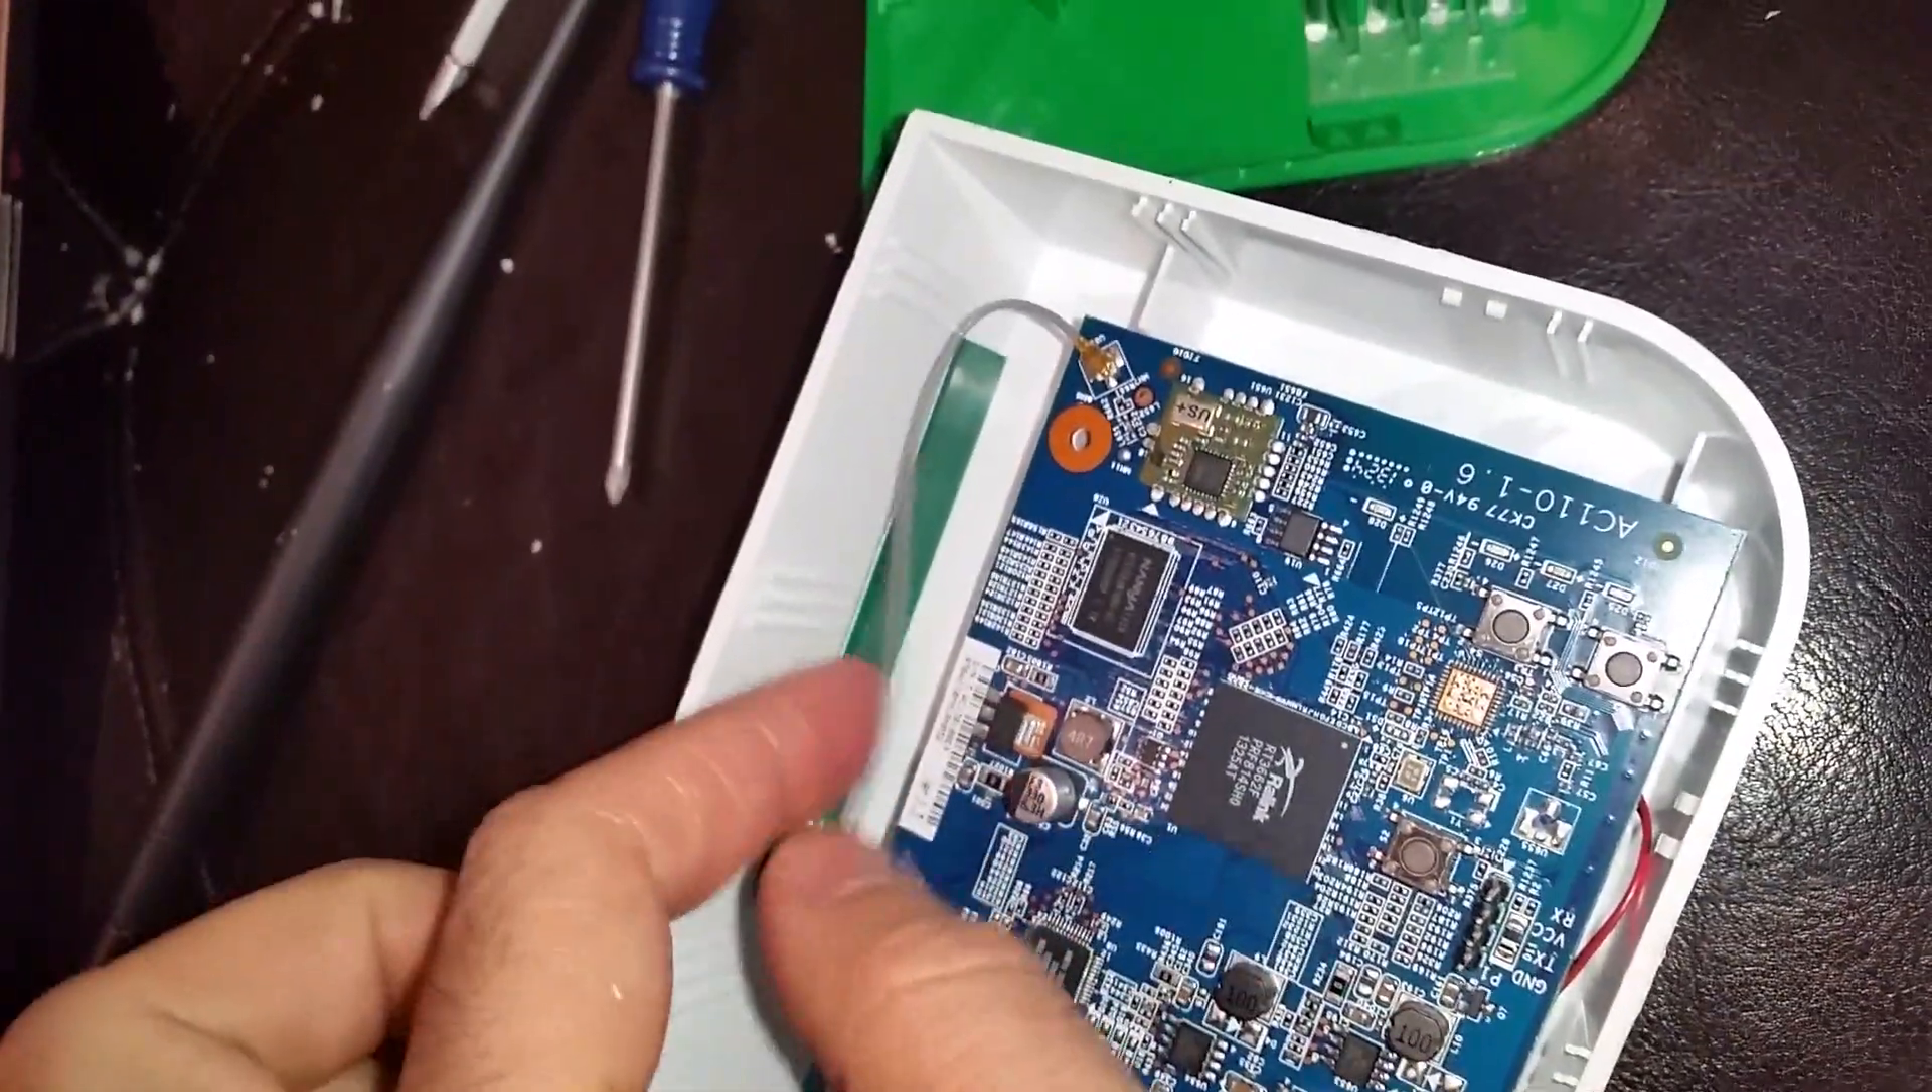All right so now we've got it in two pieces and we can see the inside of our Avera controller here.